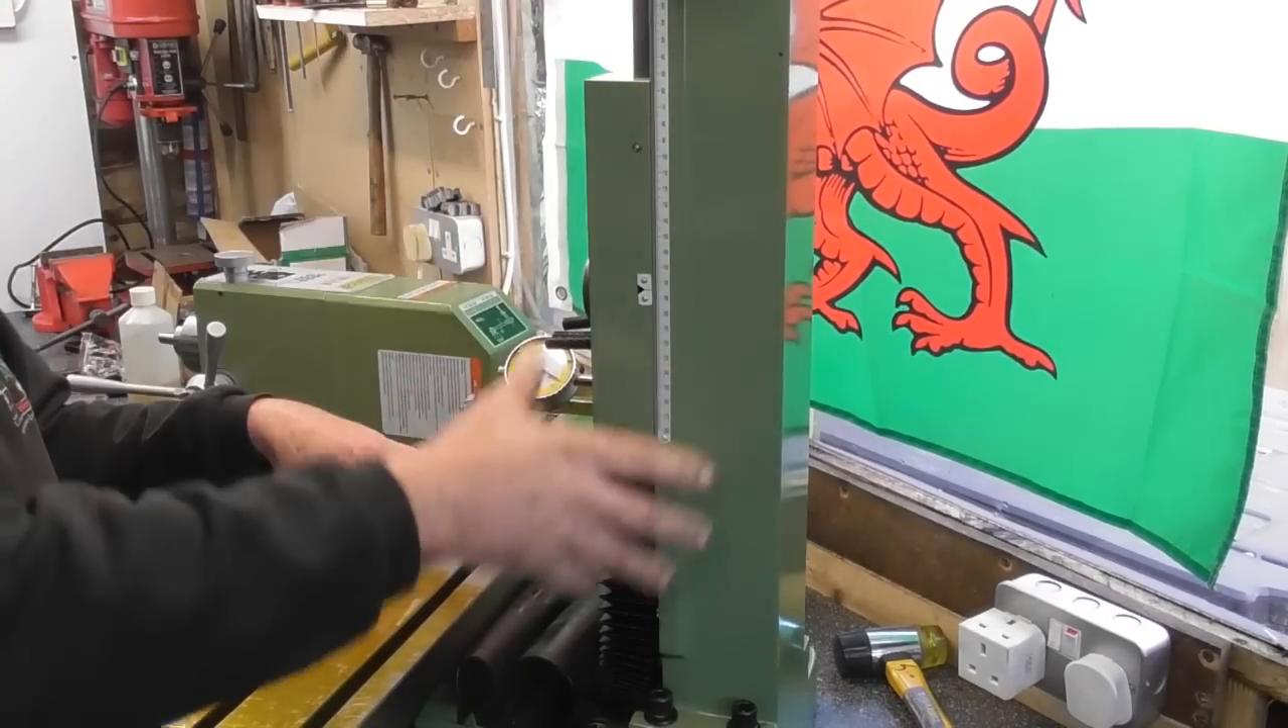So I've just put the column back on.